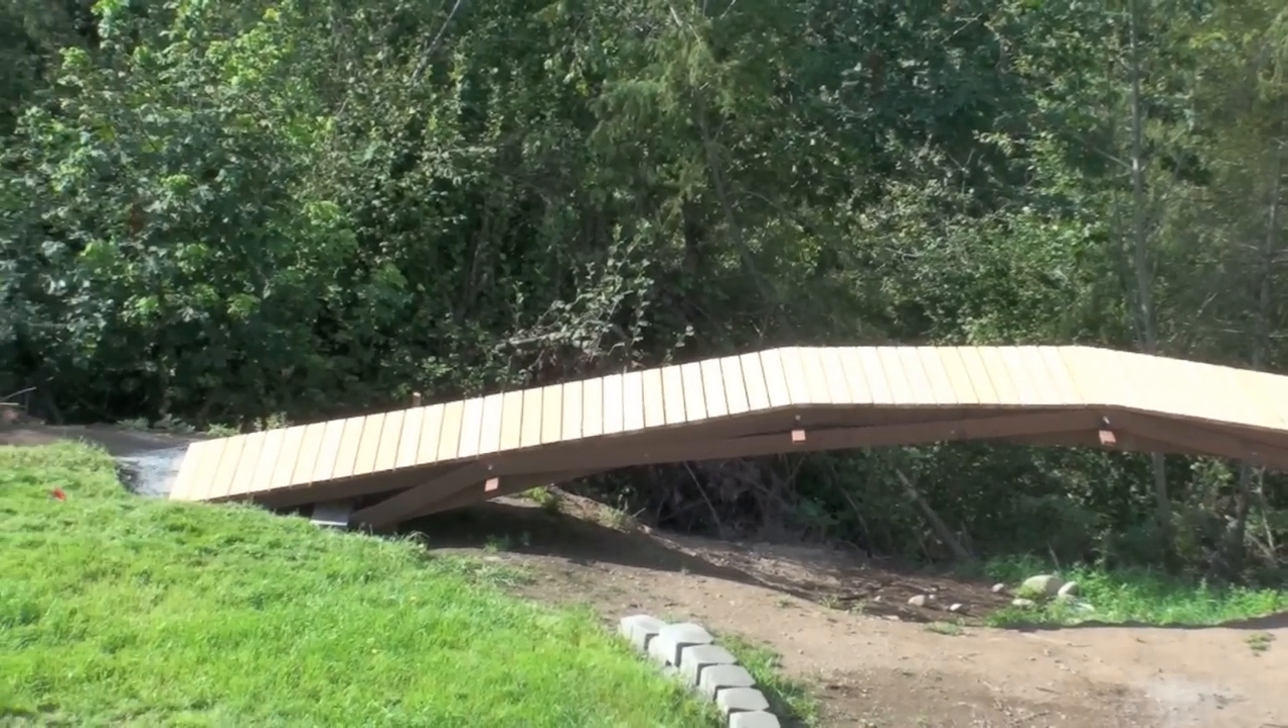So anyway um the deck boards are all completed and uh put on and I'm getting ready to uh getting ready to start the handrails today so hopefully uh that works out good.